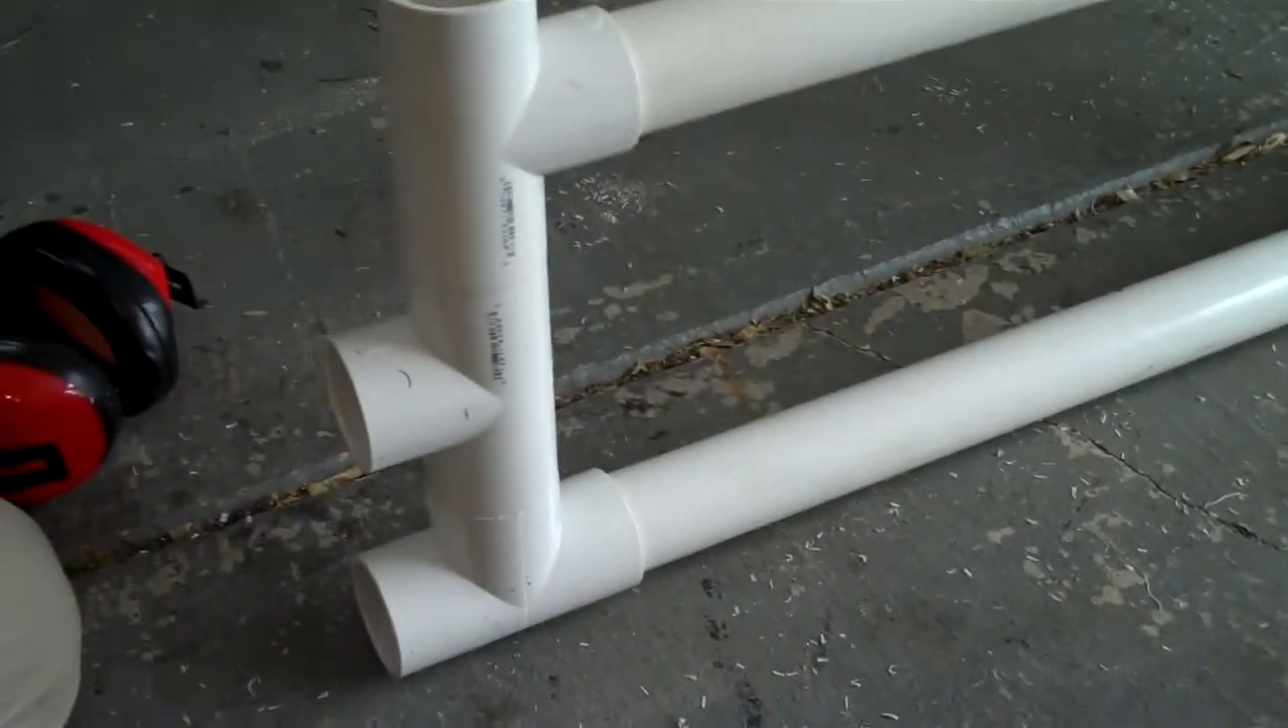All right, so now we have put together our side rail sub-assembly.